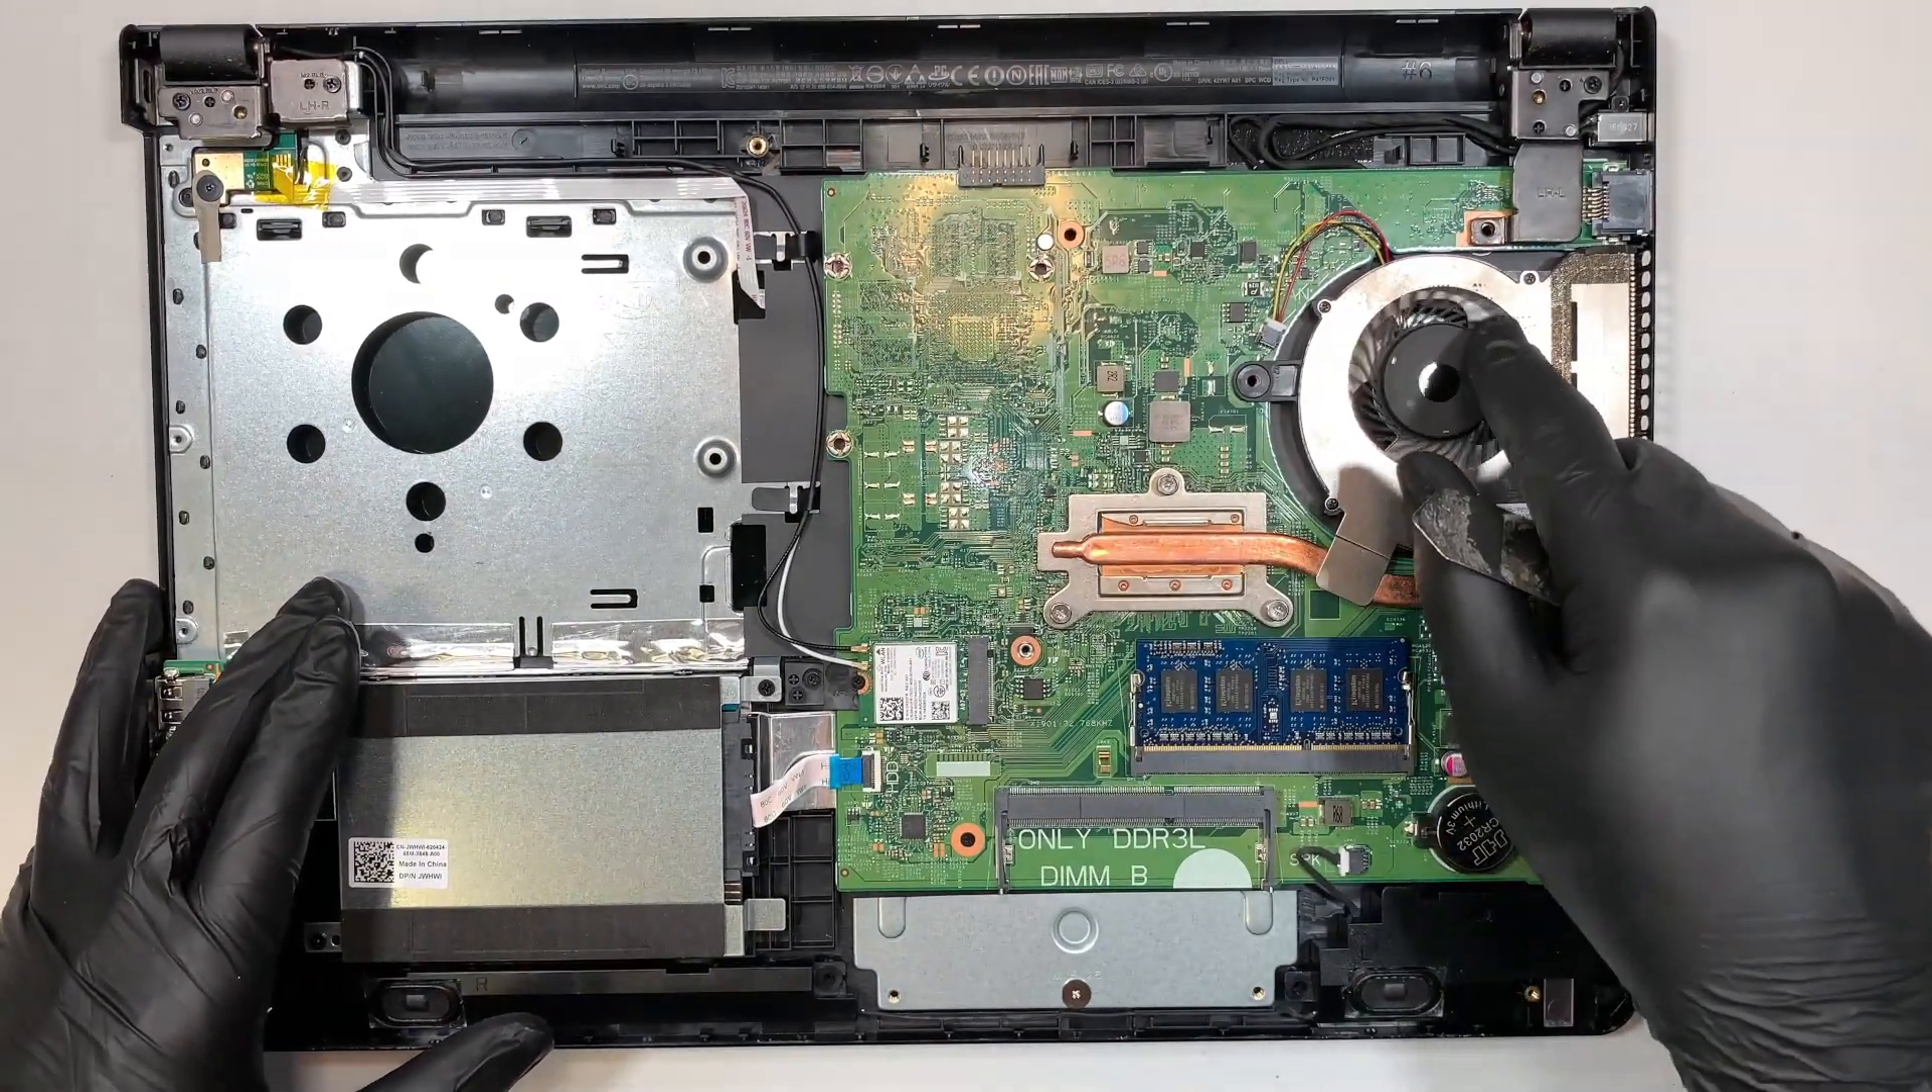Alright, once you have the entire back plate removed, now you can see that the hard drive is here and this is your entire motherboard.